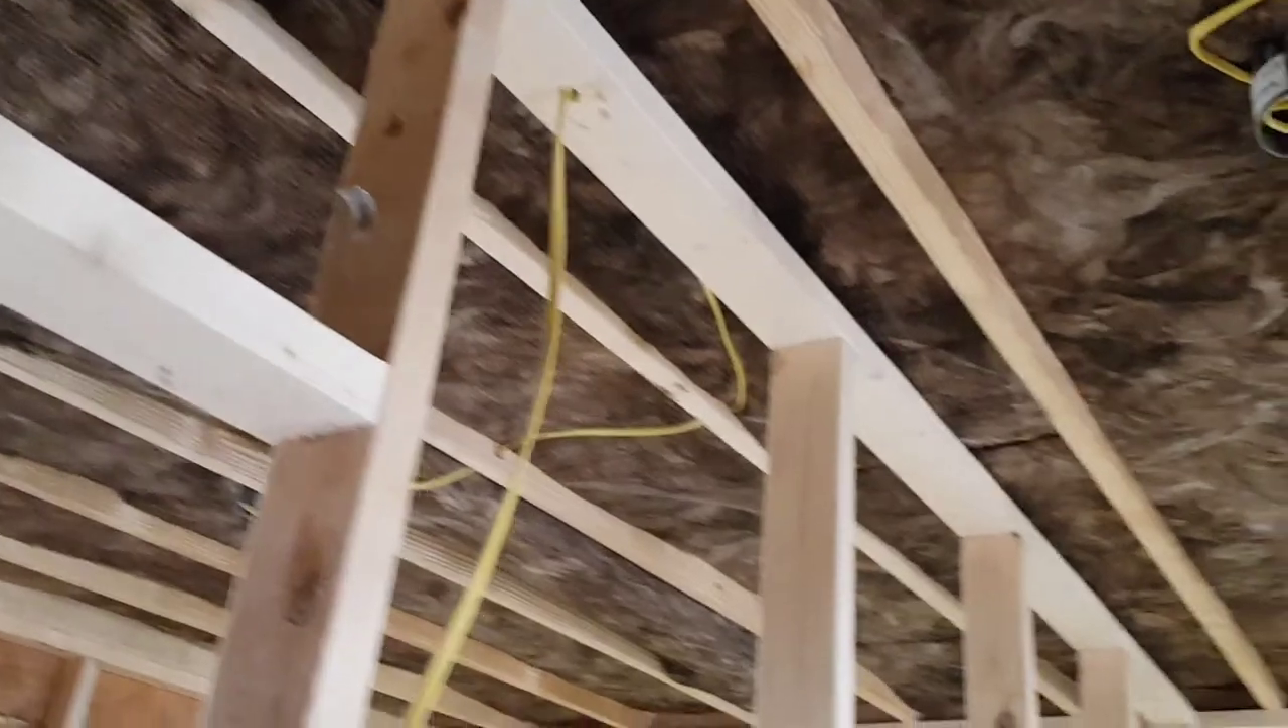I'm slowly starting to do the ceiling since I got the insulation up and then I'll be putting the insulation in the walls And putting up the sheetrock on the walls.